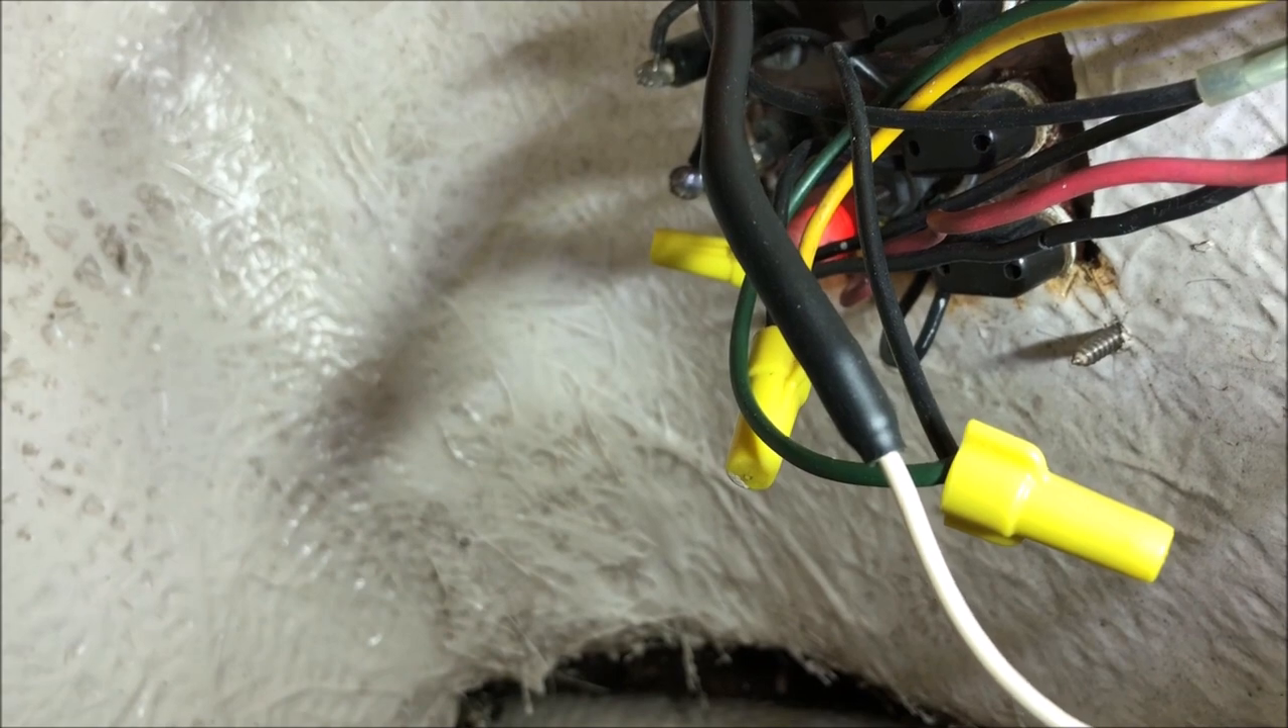You can see we've still got three circuits with wire nuts but that's not on today's schedule.